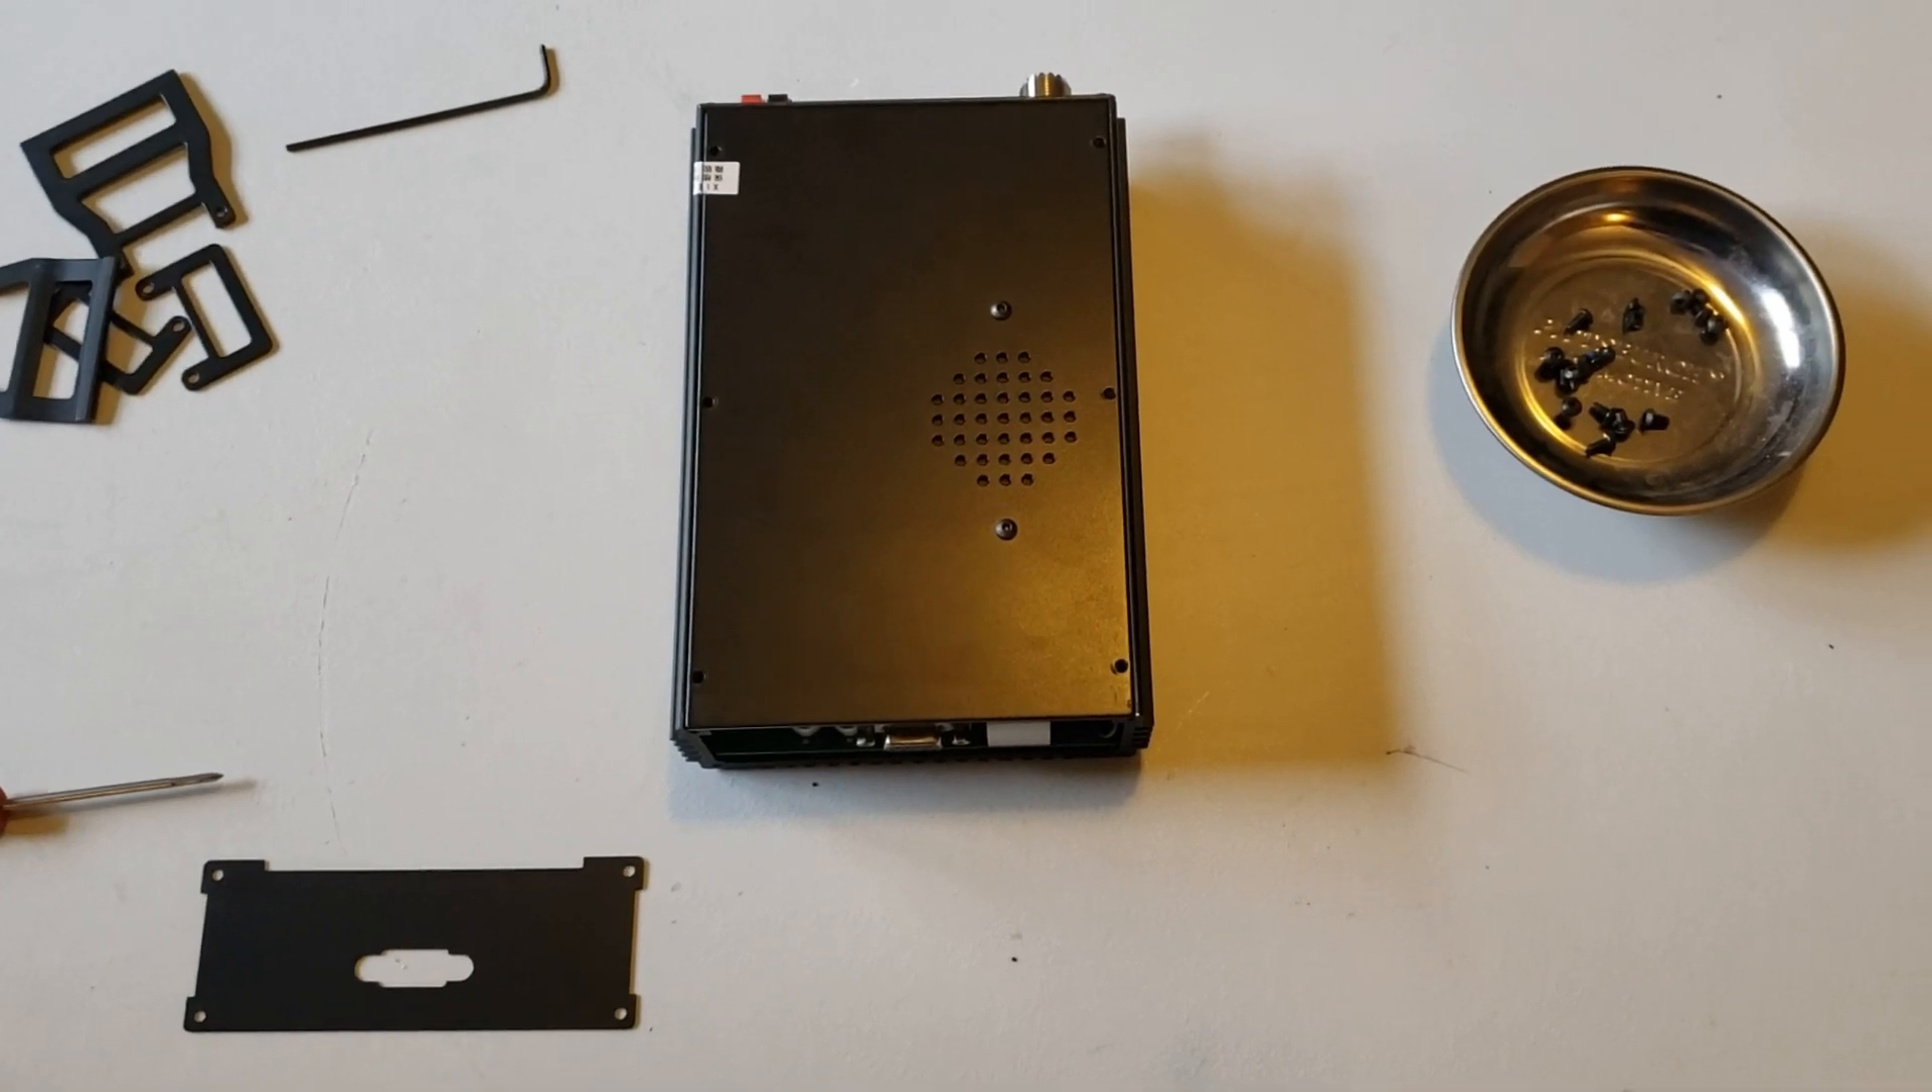With all screws in the pot now we're at the point where we can start taking the top of the G90 off.